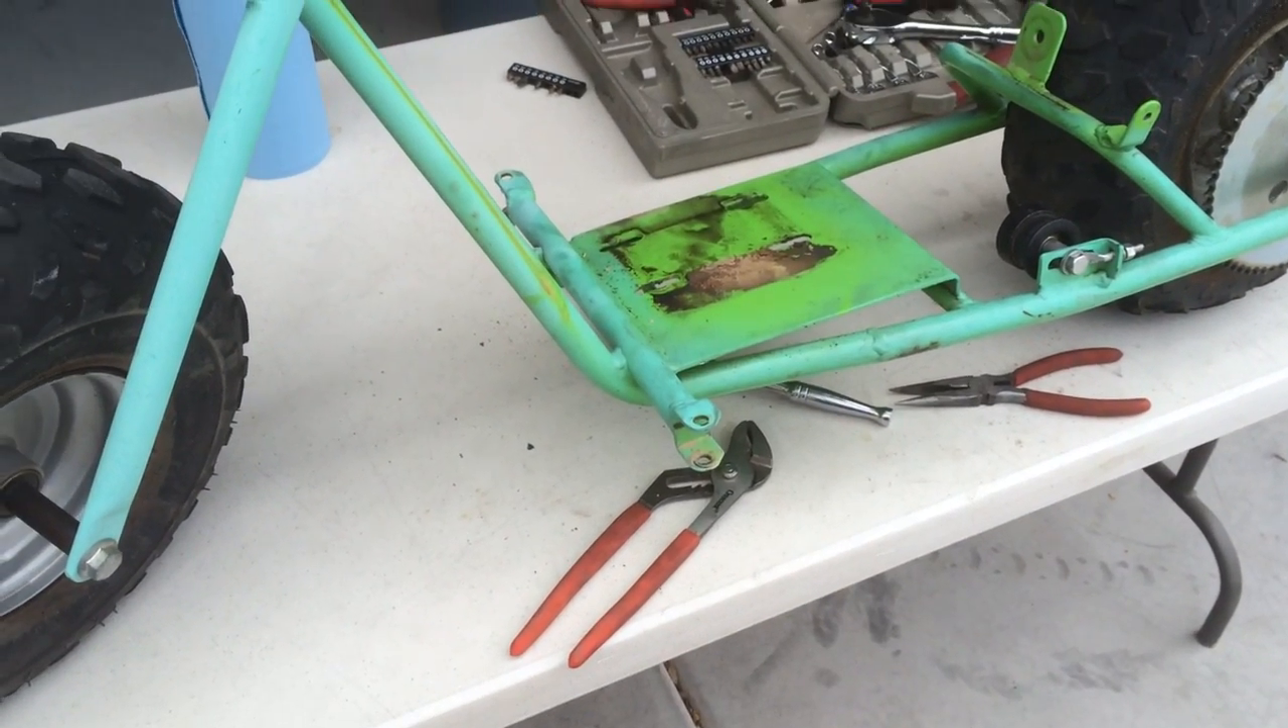All right, so the engine is out, and I went ahead and removed the spring-loaded foot pegs as well.